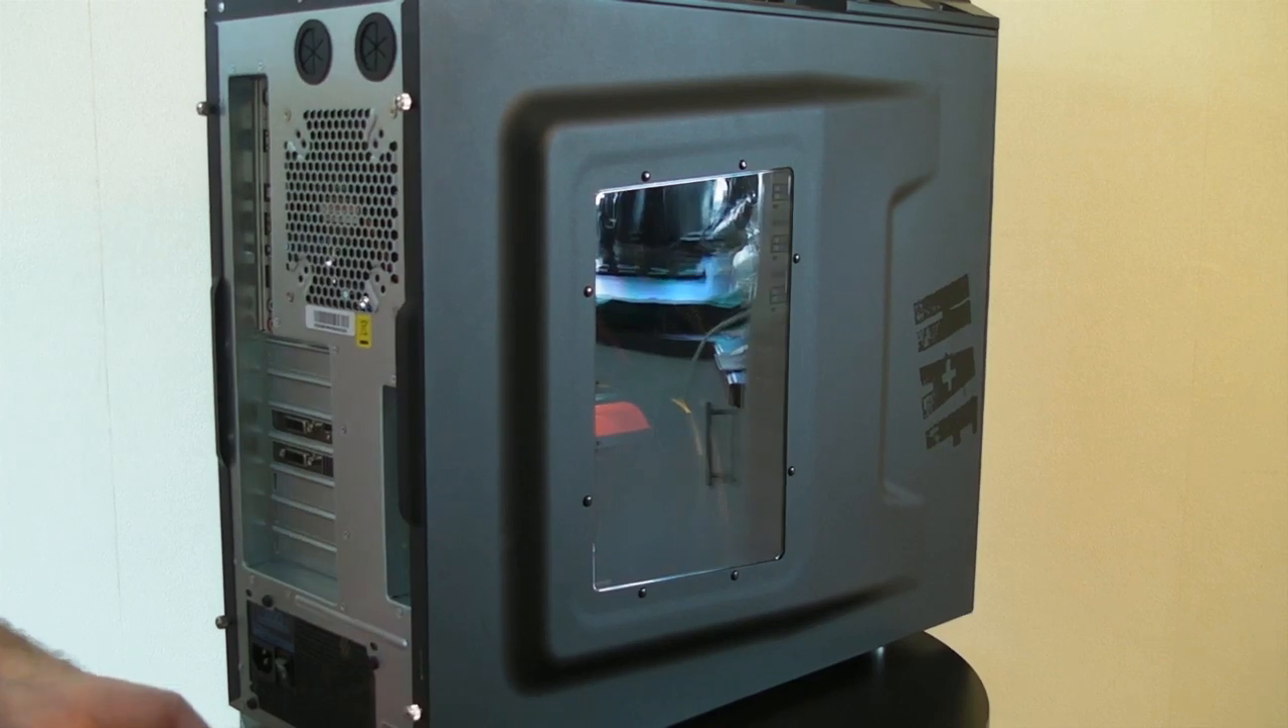So we've got that side panel back on now and that completes the build for this series.